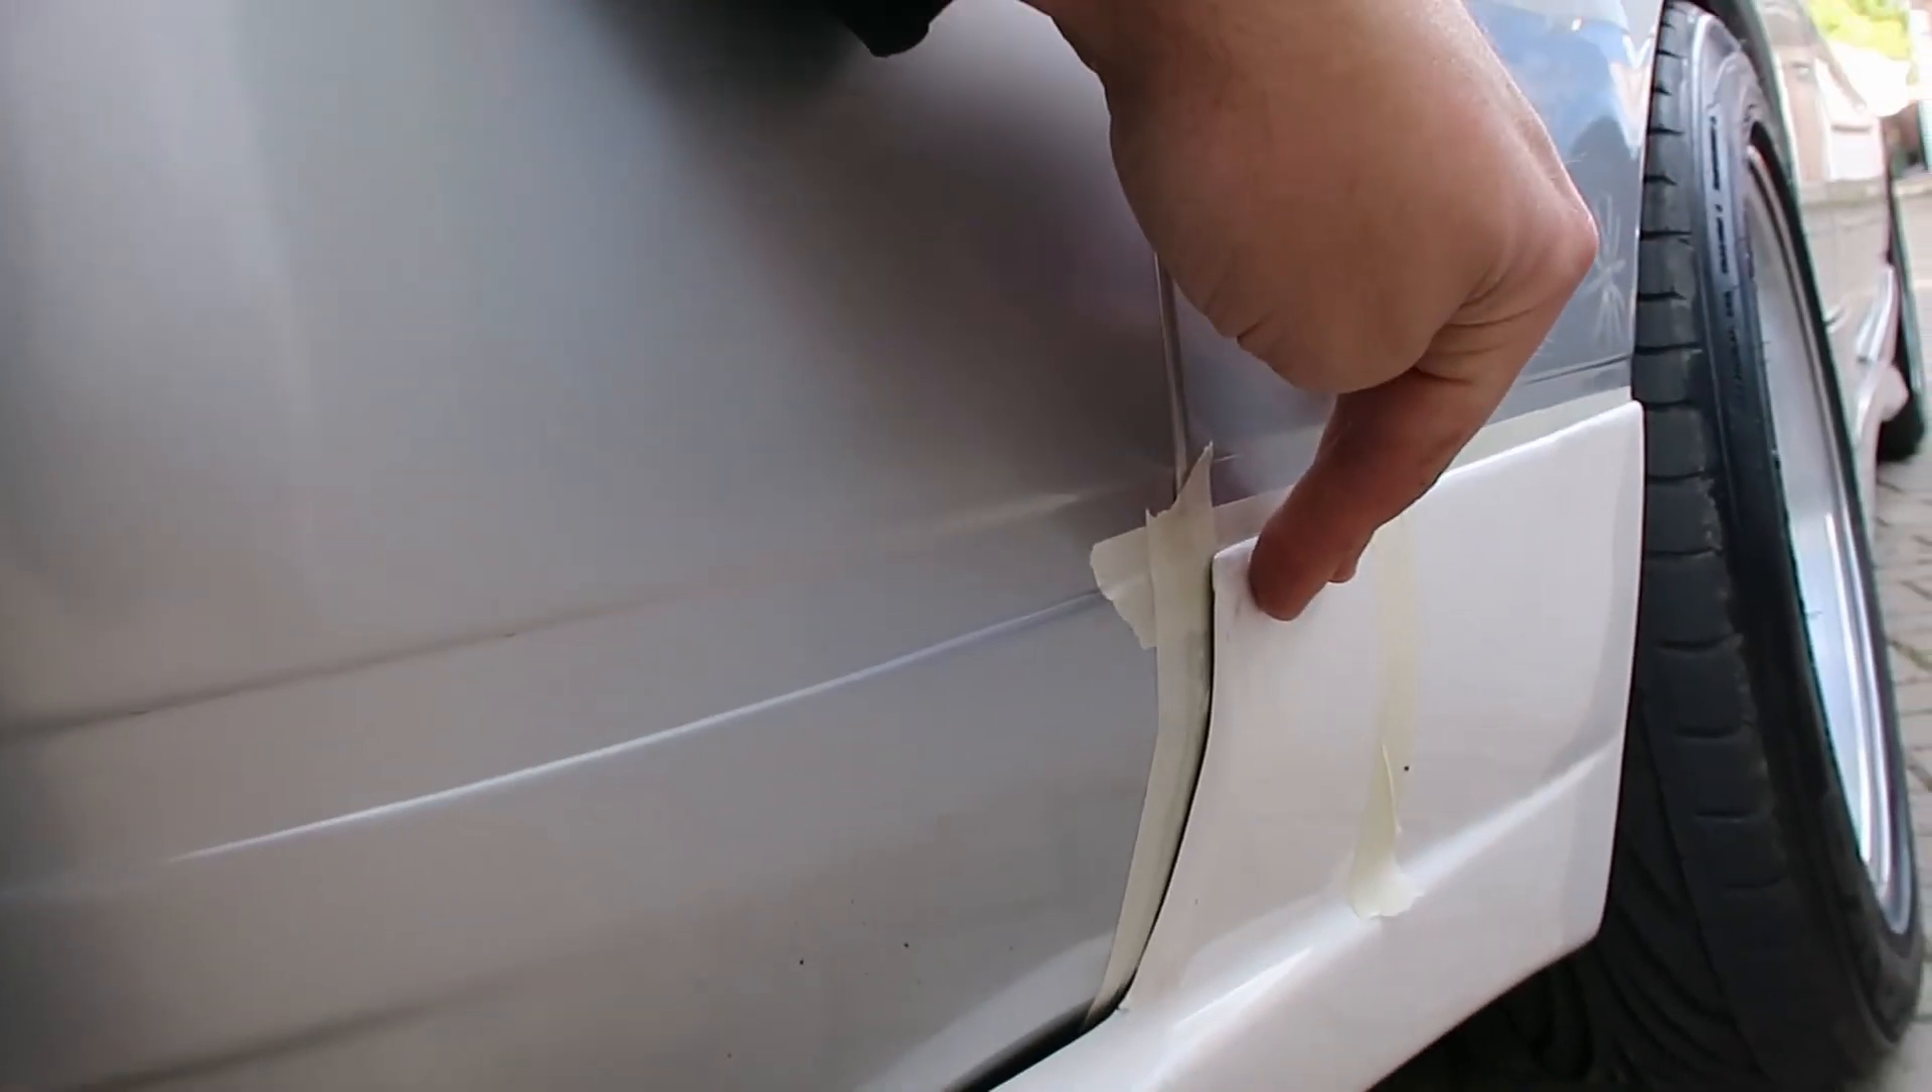We've got a bit of a gap here.